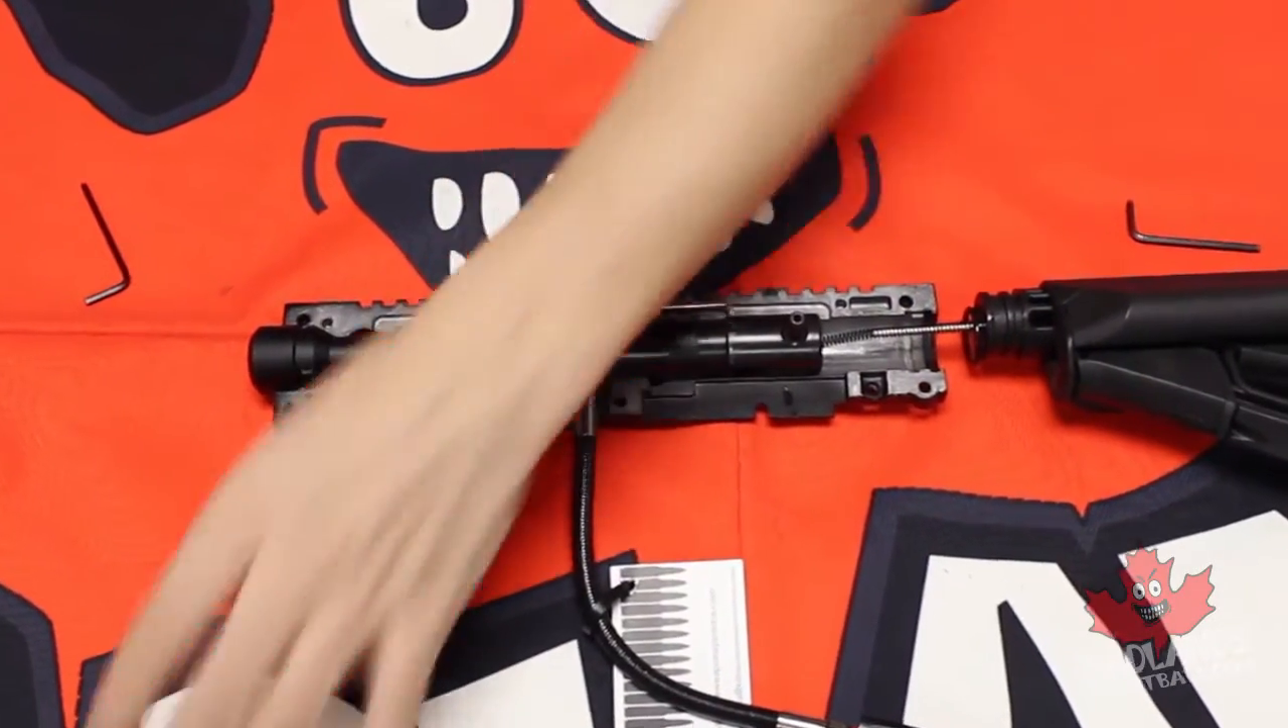Now my stock's actually popped out here.